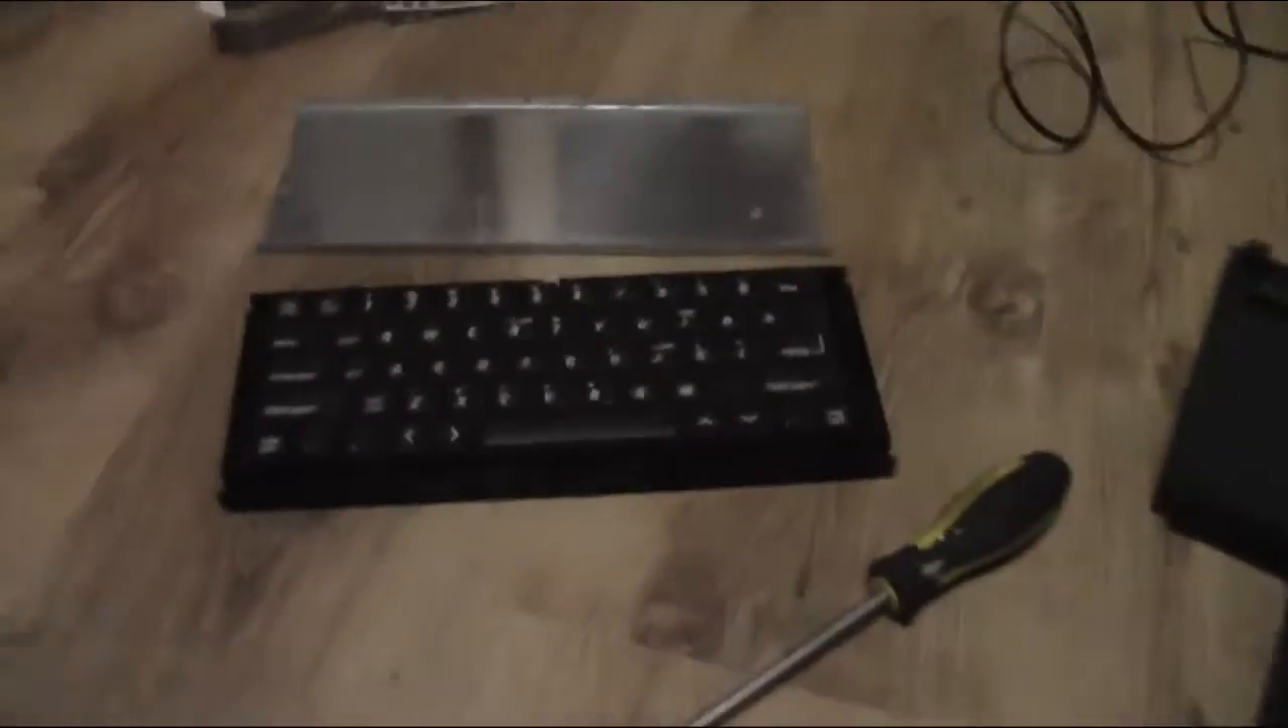OK, I've got the keyboard removed.